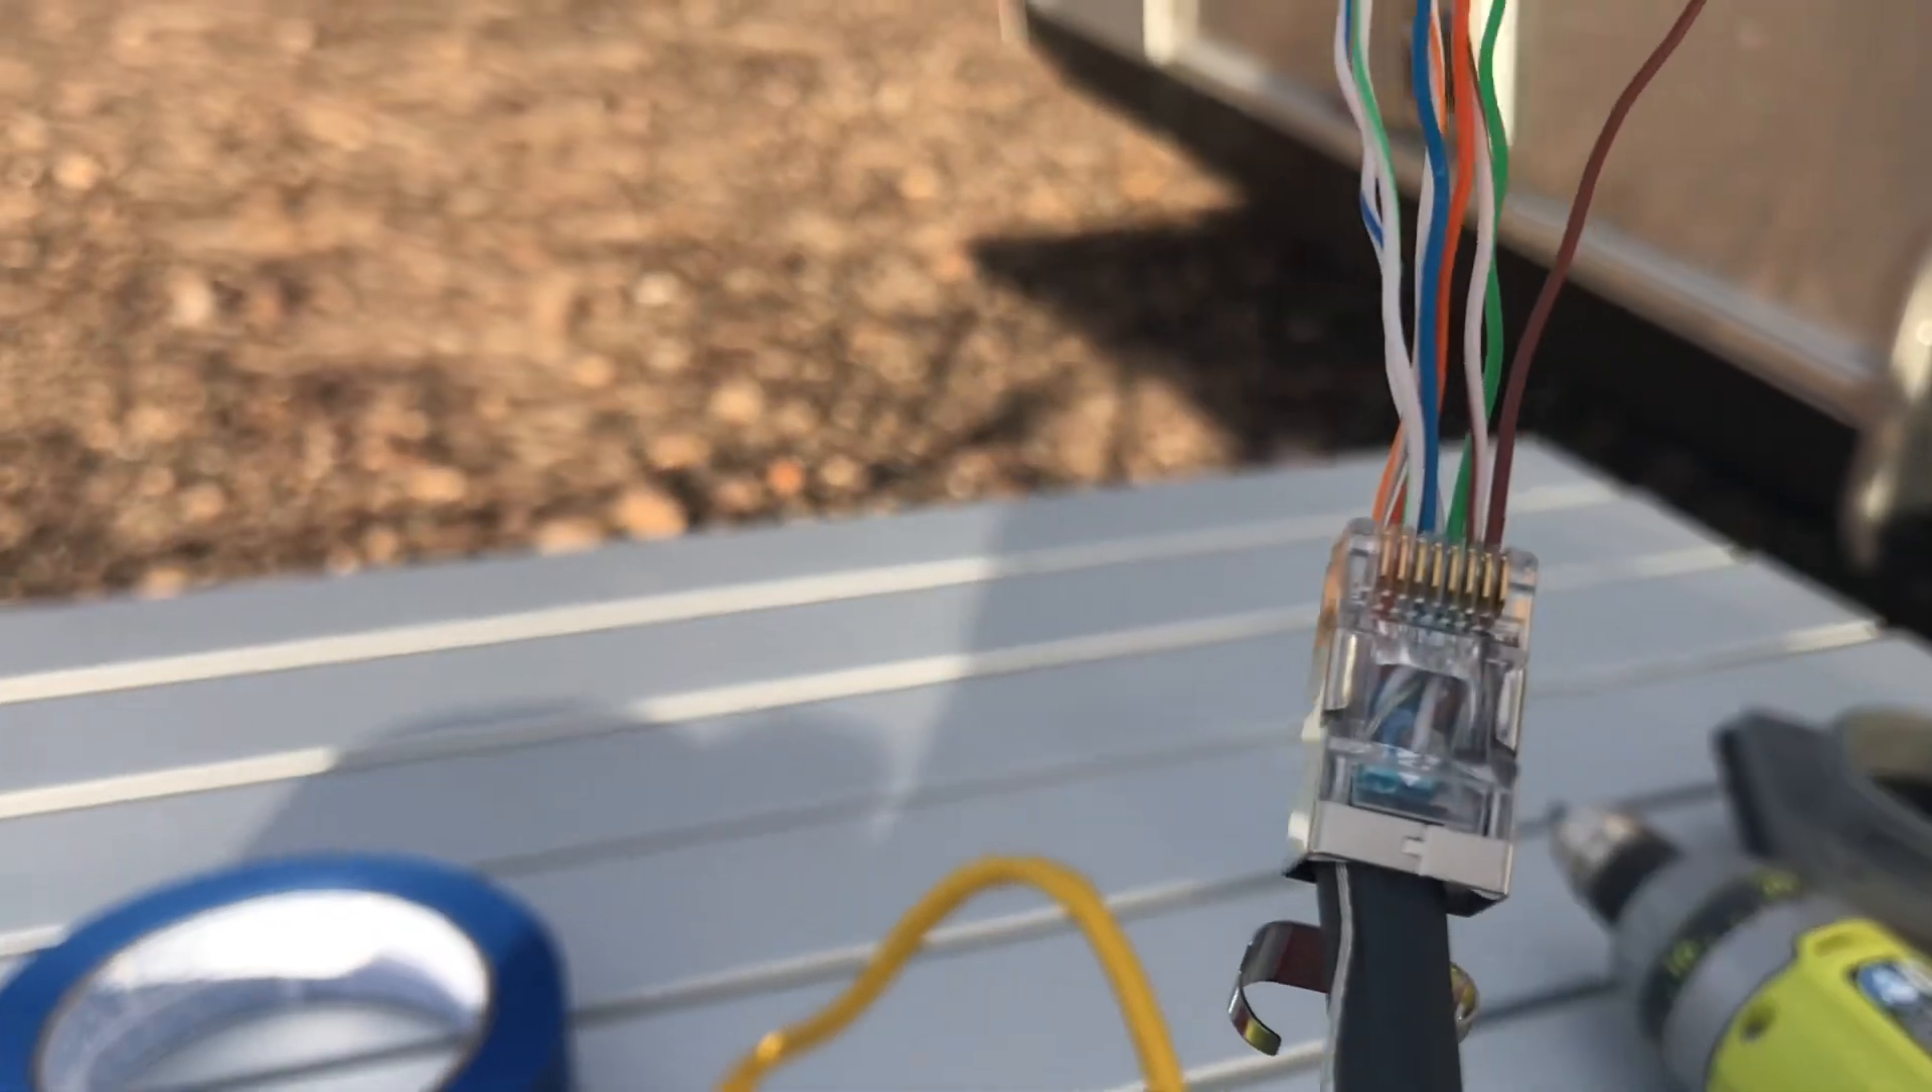So I was able to get the RJ45 connector on there and it was not easy.